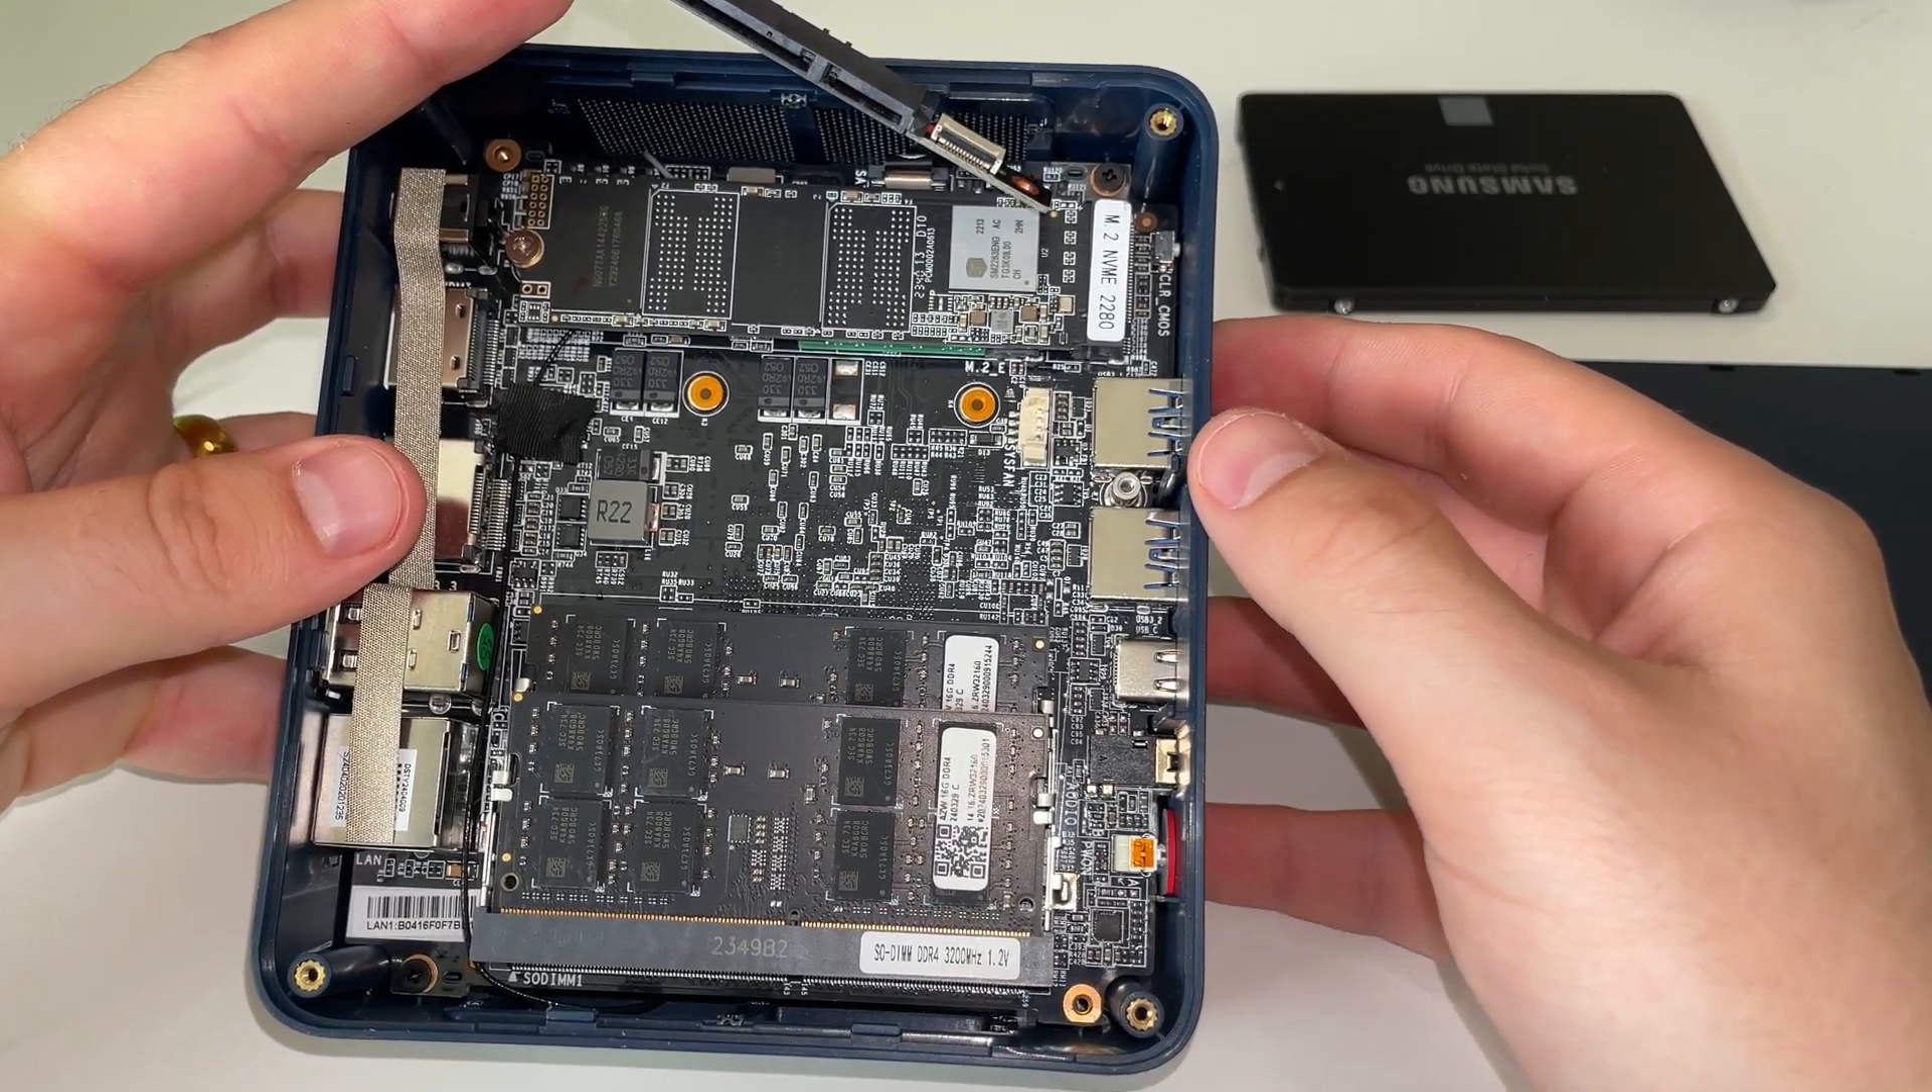Here we are we've got access to our two sticks of ram.